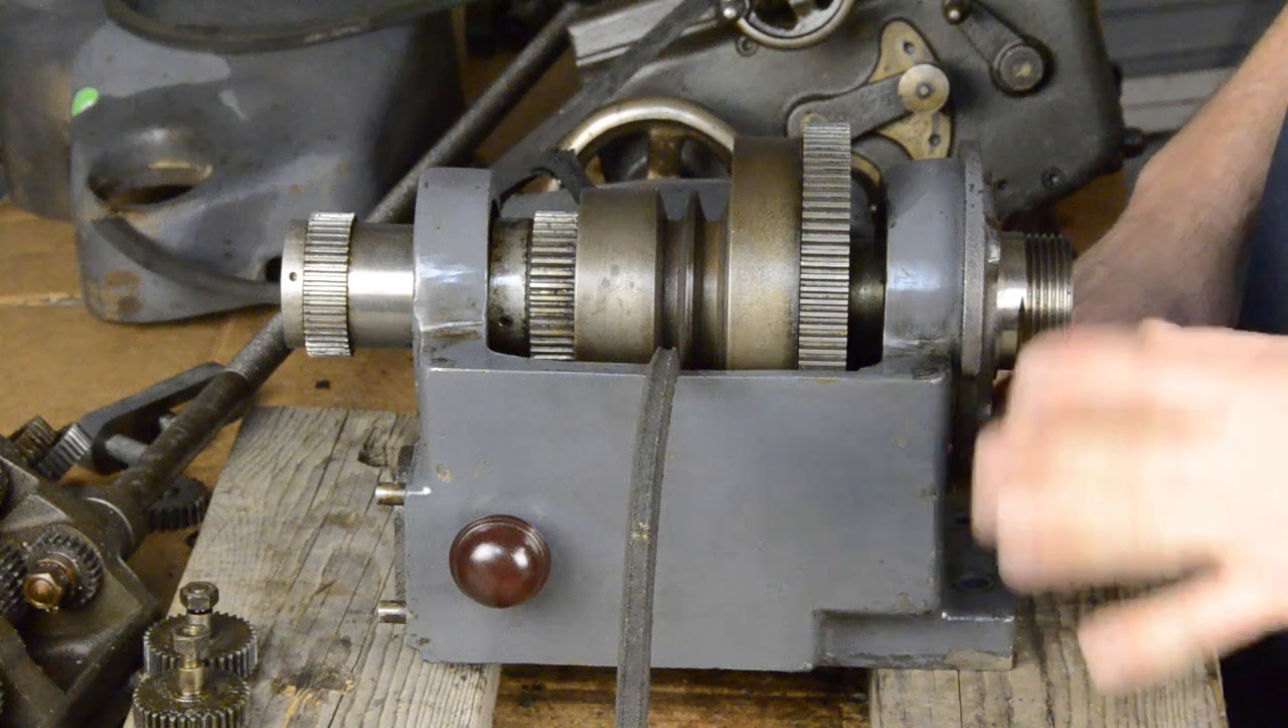Well, I've got the headstock pulled off of the lathe. I've got it cleaned up, partially cleaned up.